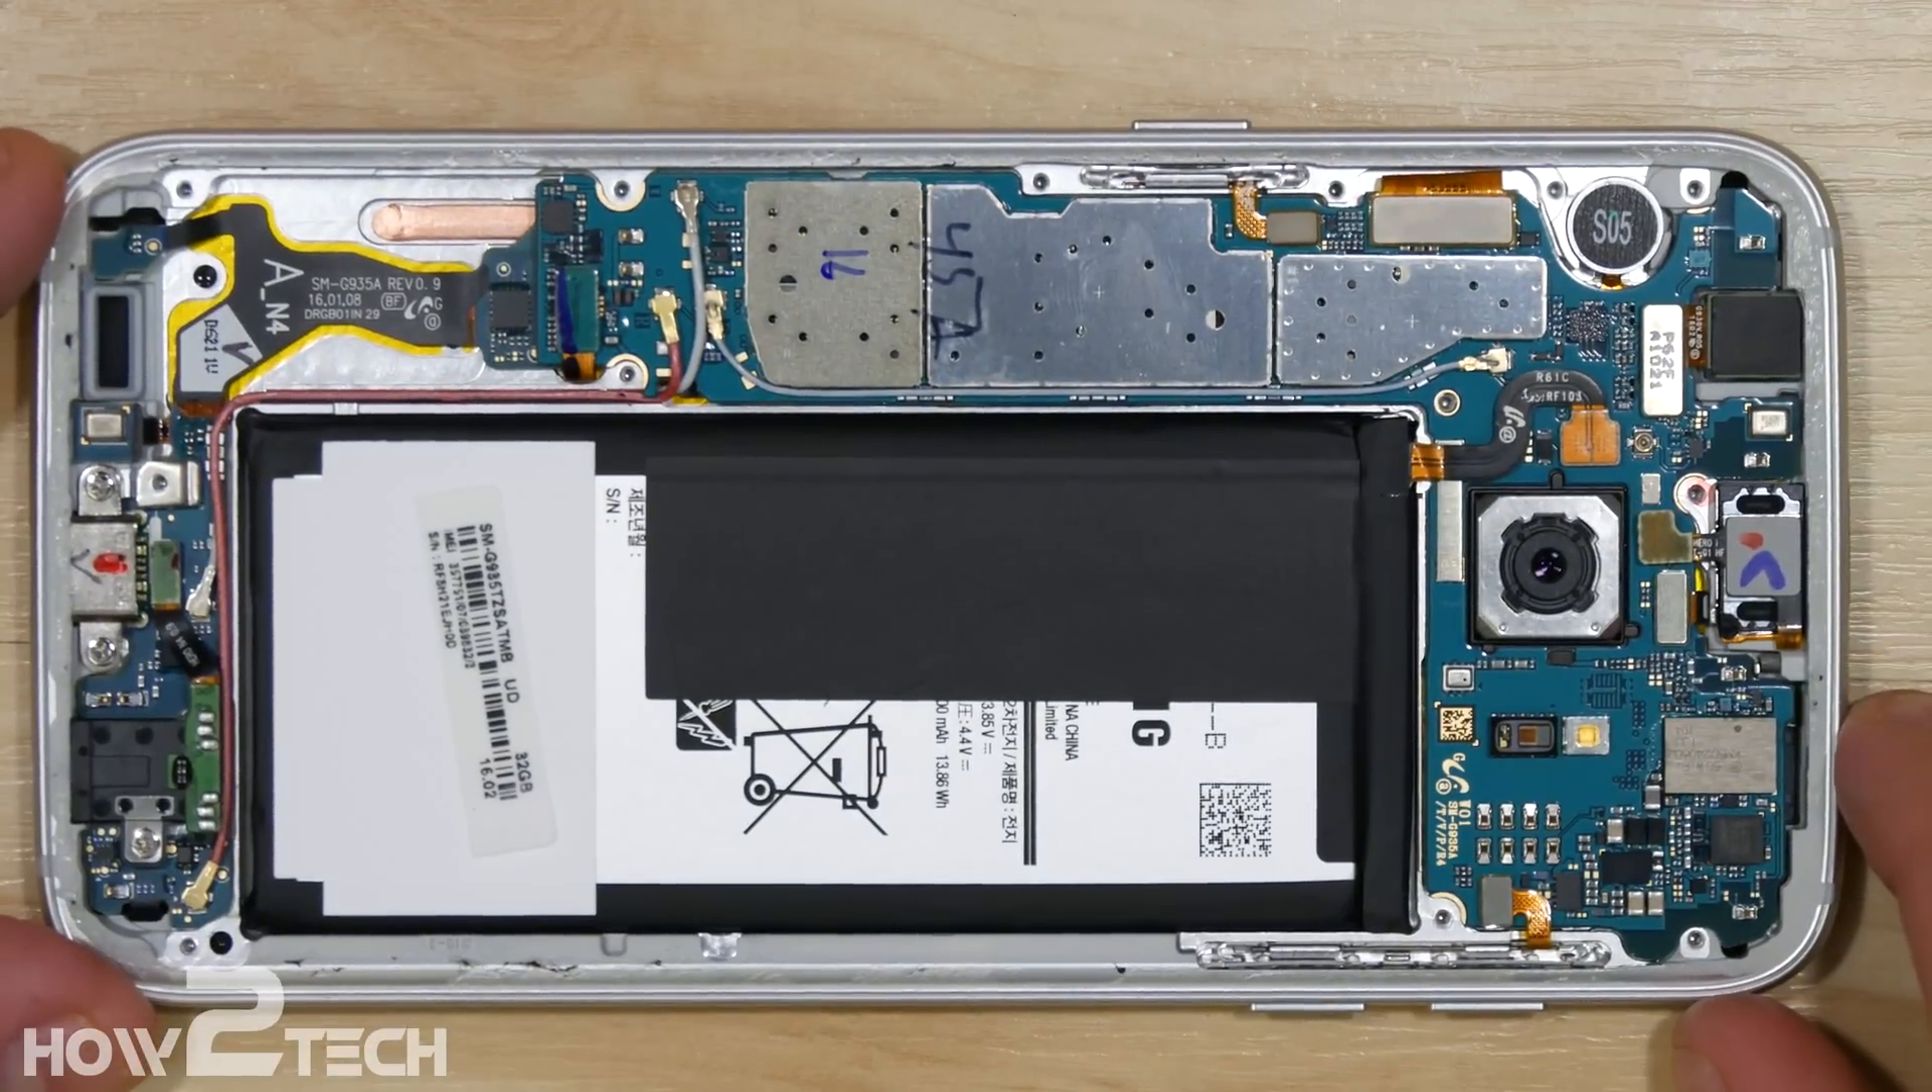Now with the backing removed, we can go ahead and see all the internal portions of the phone.